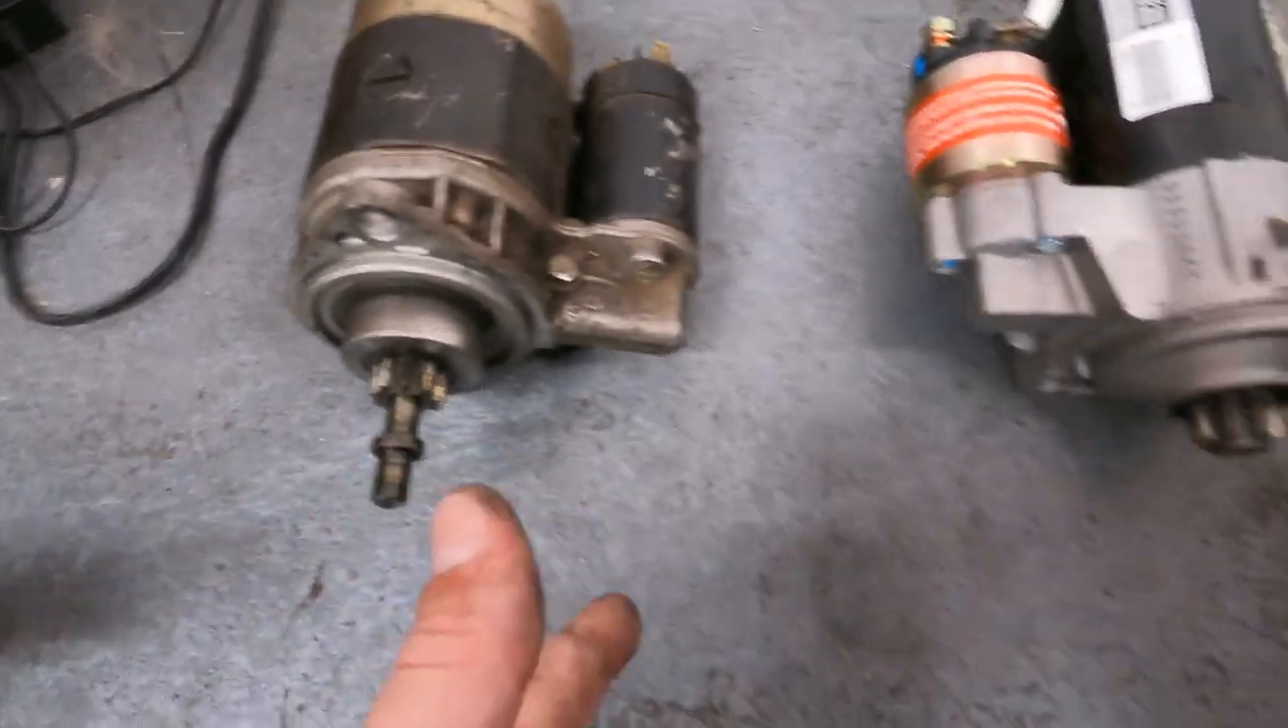All right, we got the starter out, and here it is side by side with the new one.